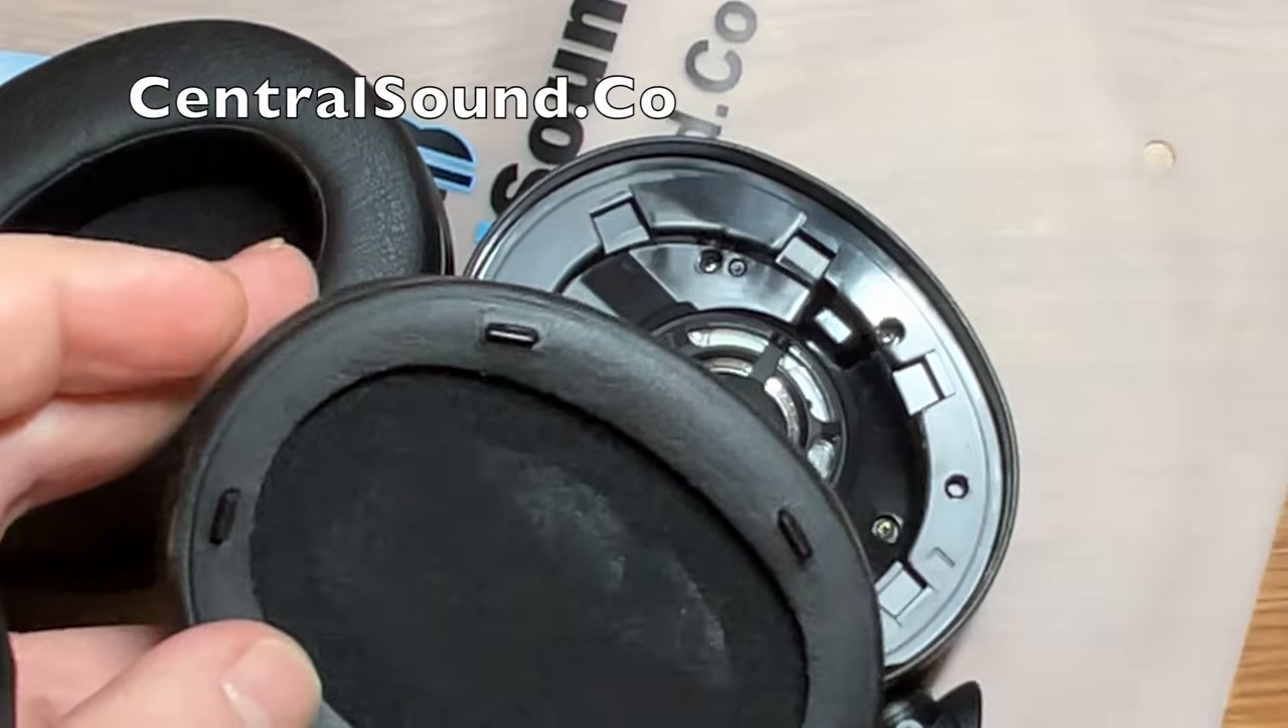Now that the earpad is removed, you can see the plastic clips that were securing the earpad to the earcup.